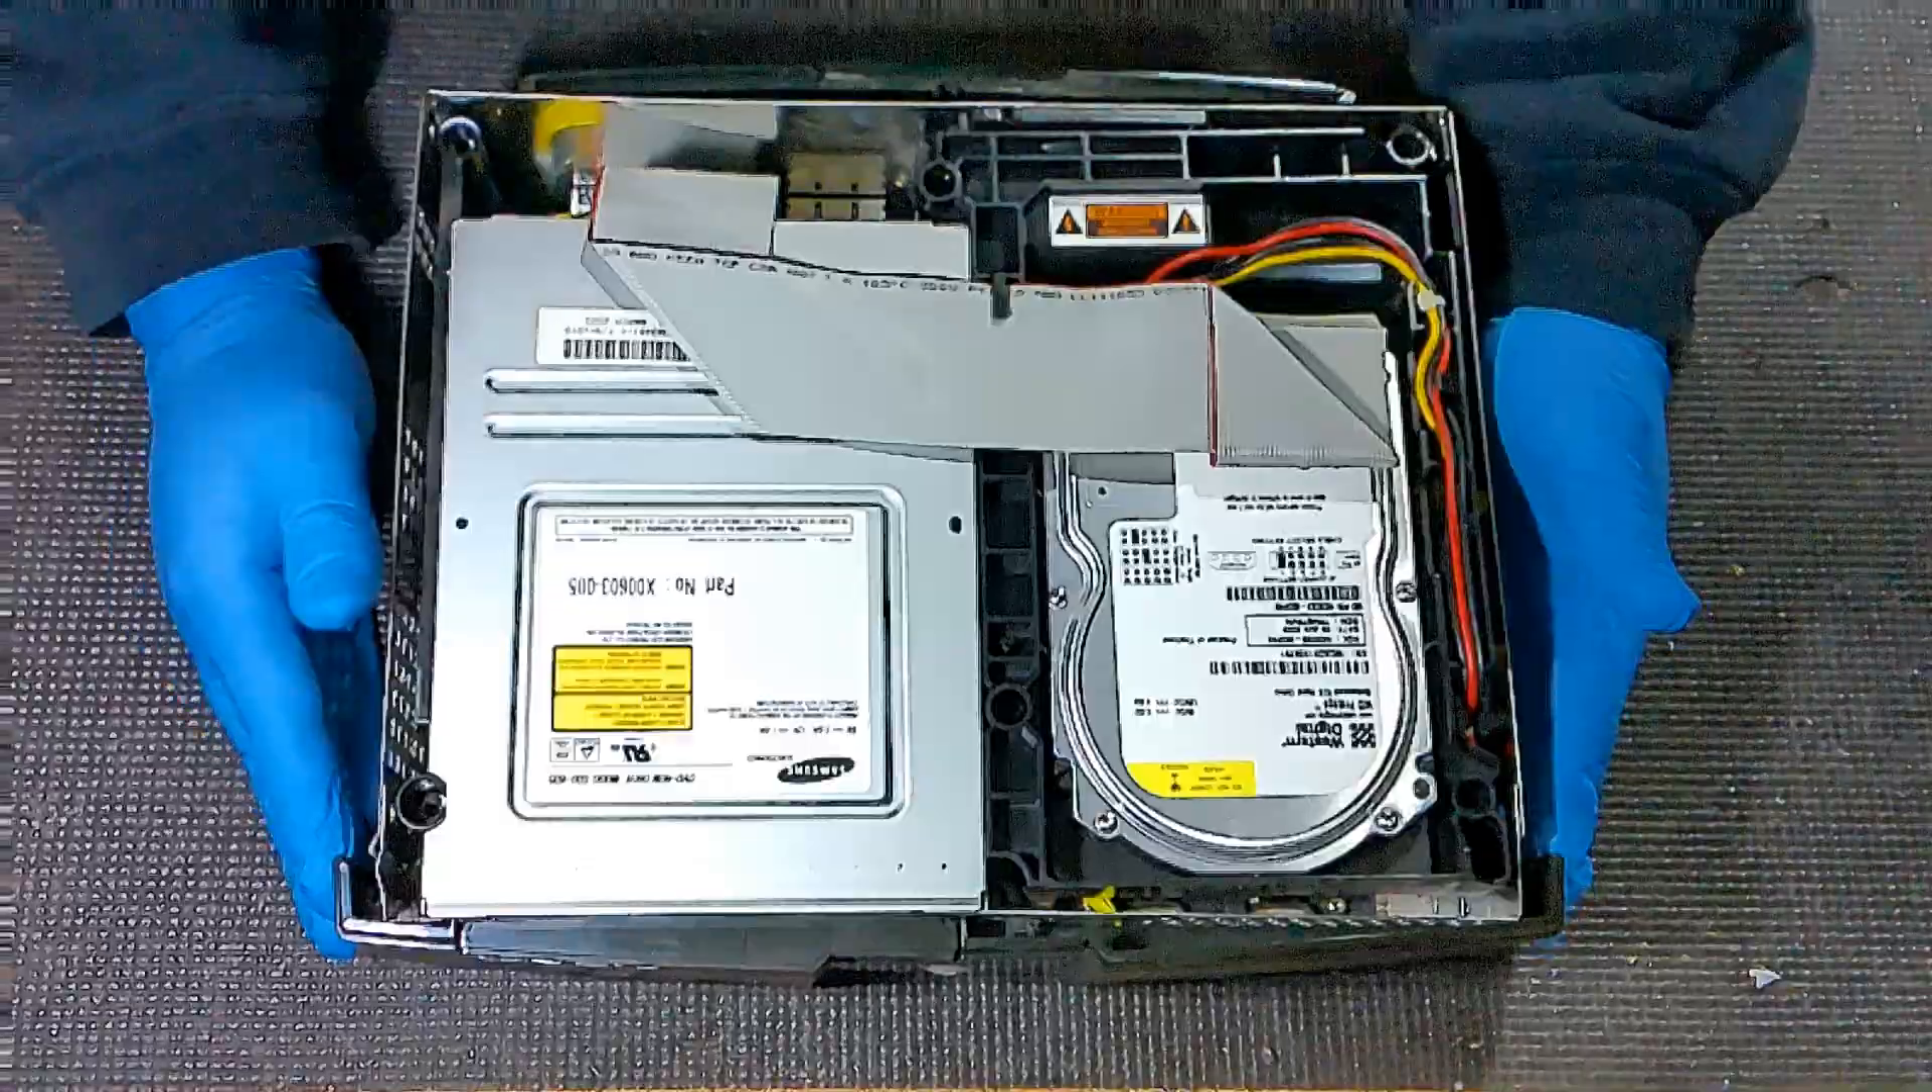Okay, so now we've got our console exposed.